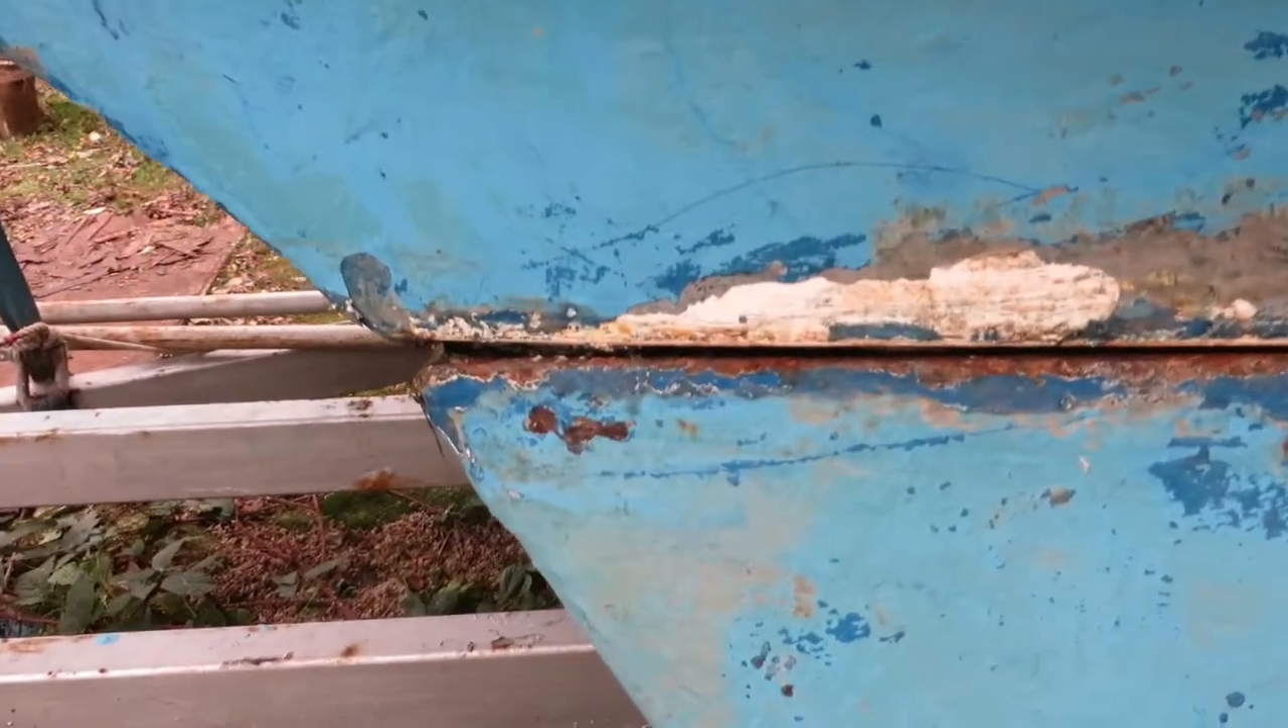And you can see the gap here.